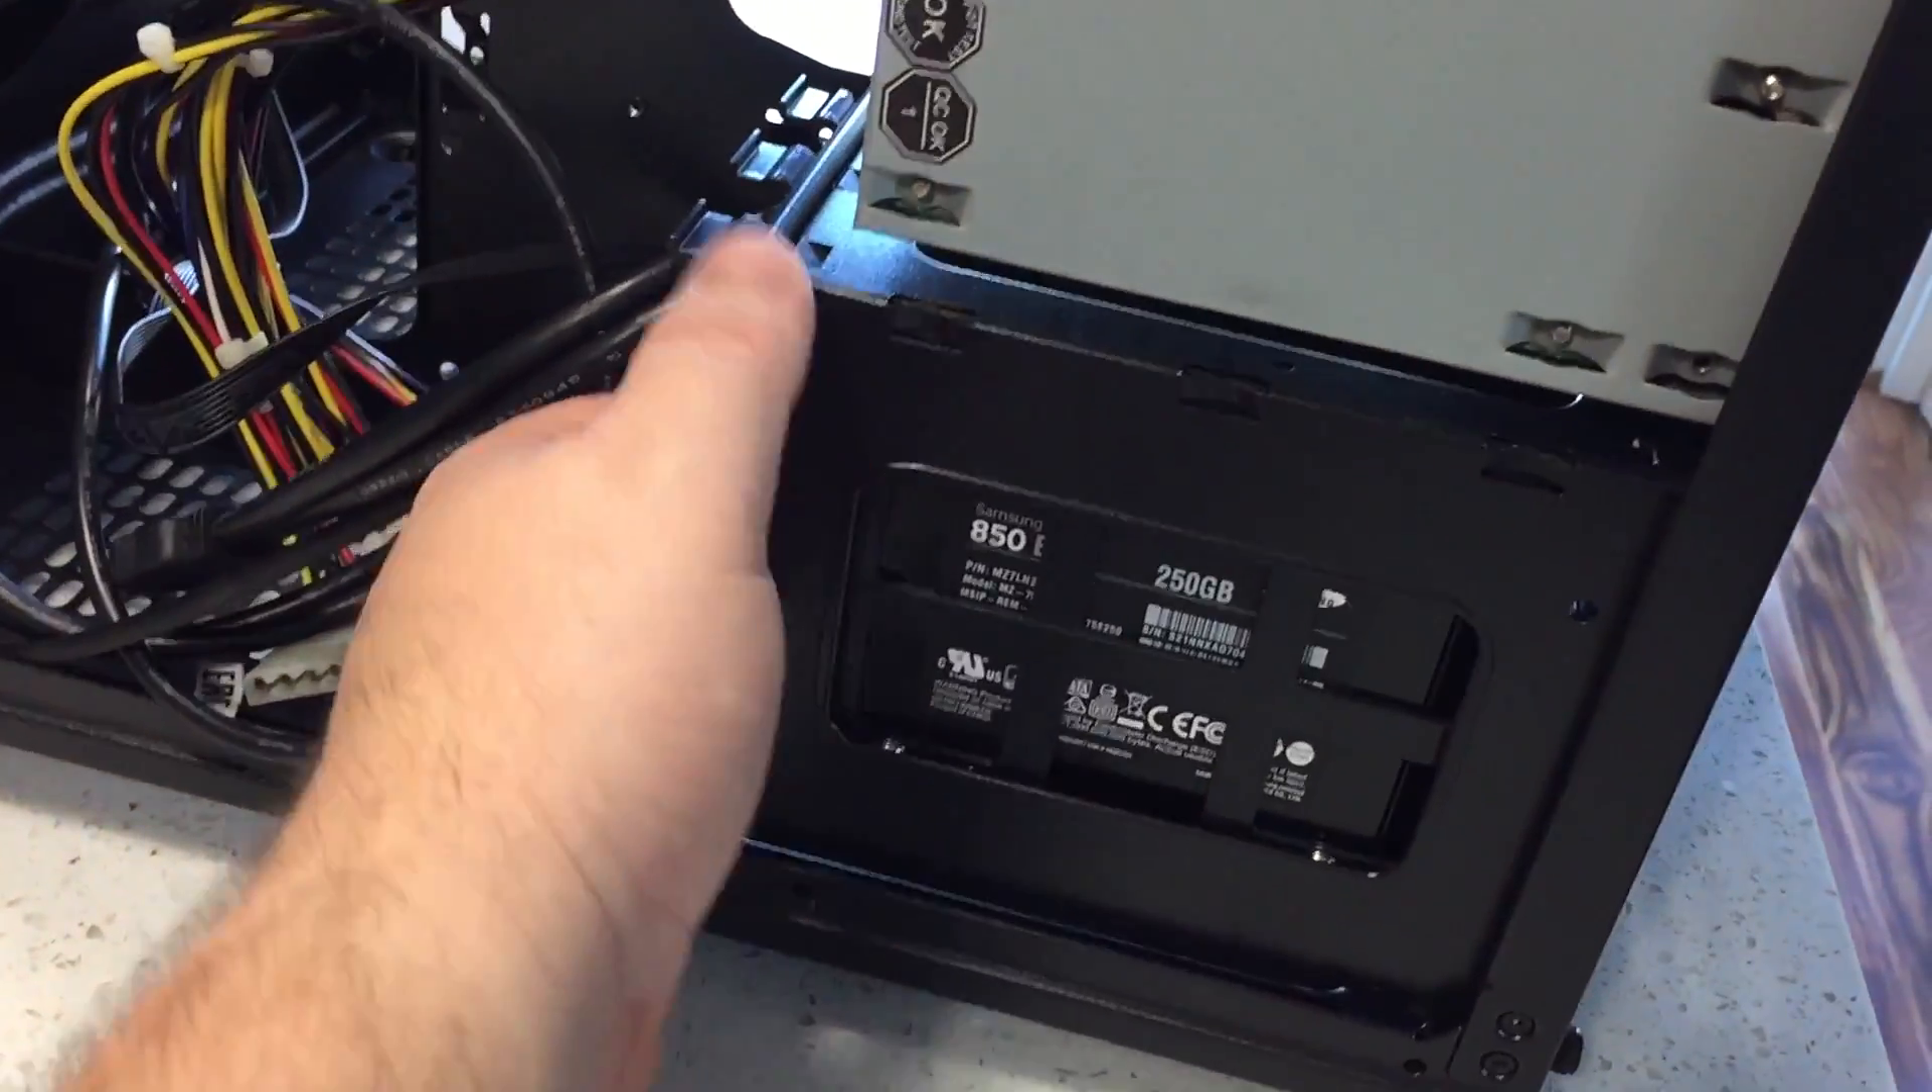But you can see I have the SSD already put in here.